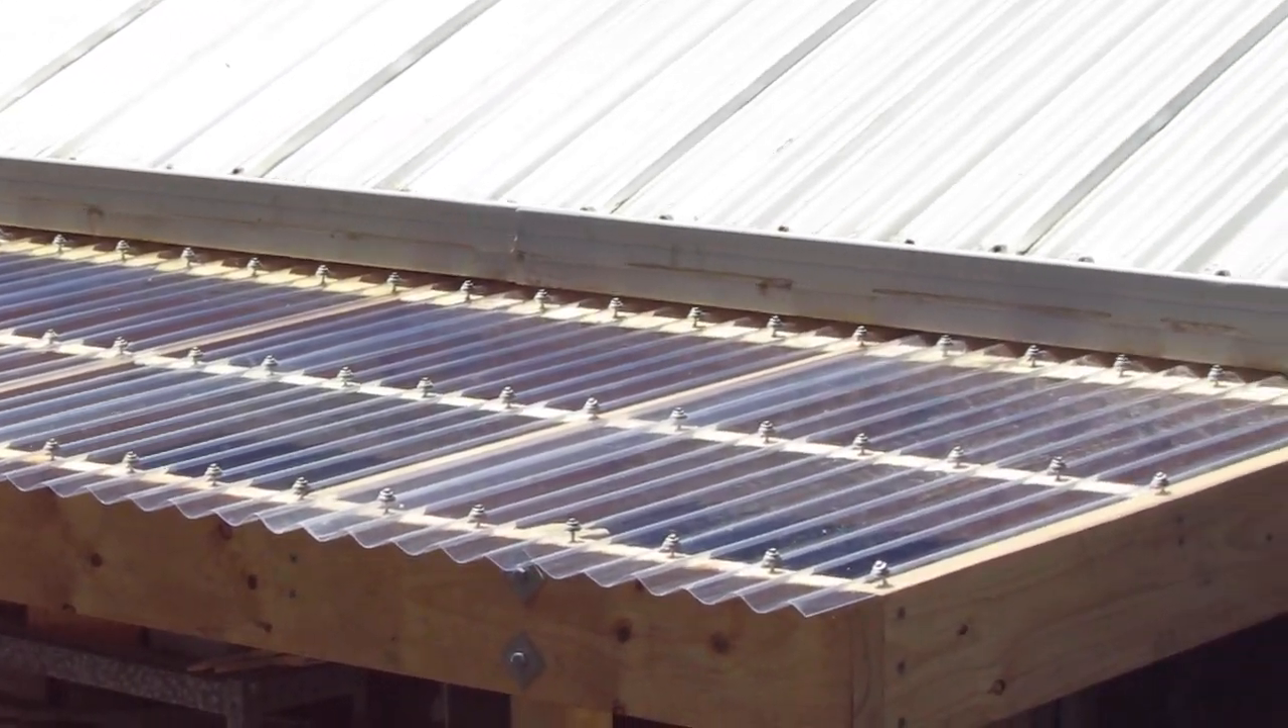The installation of this last panel concludes the final step in our back door entry renovation.